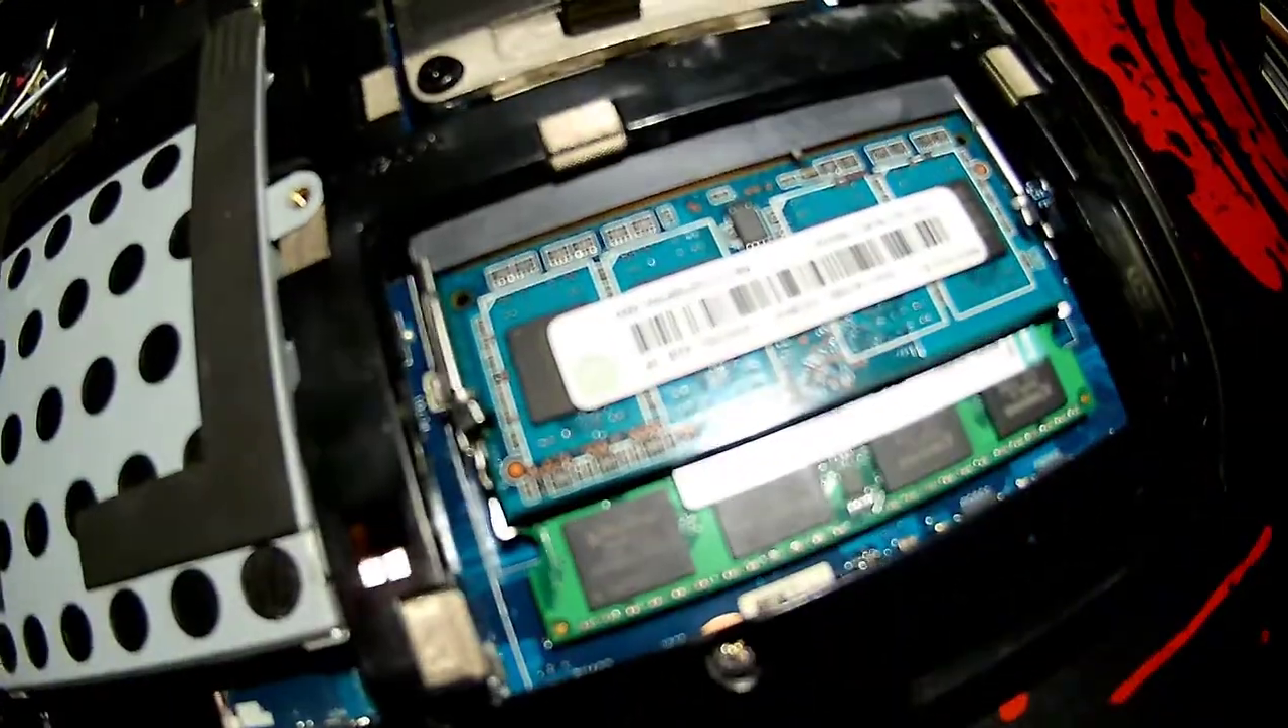2 RAM'imiz de takılı ve sistemi kontrol ettim arkadaşlar.